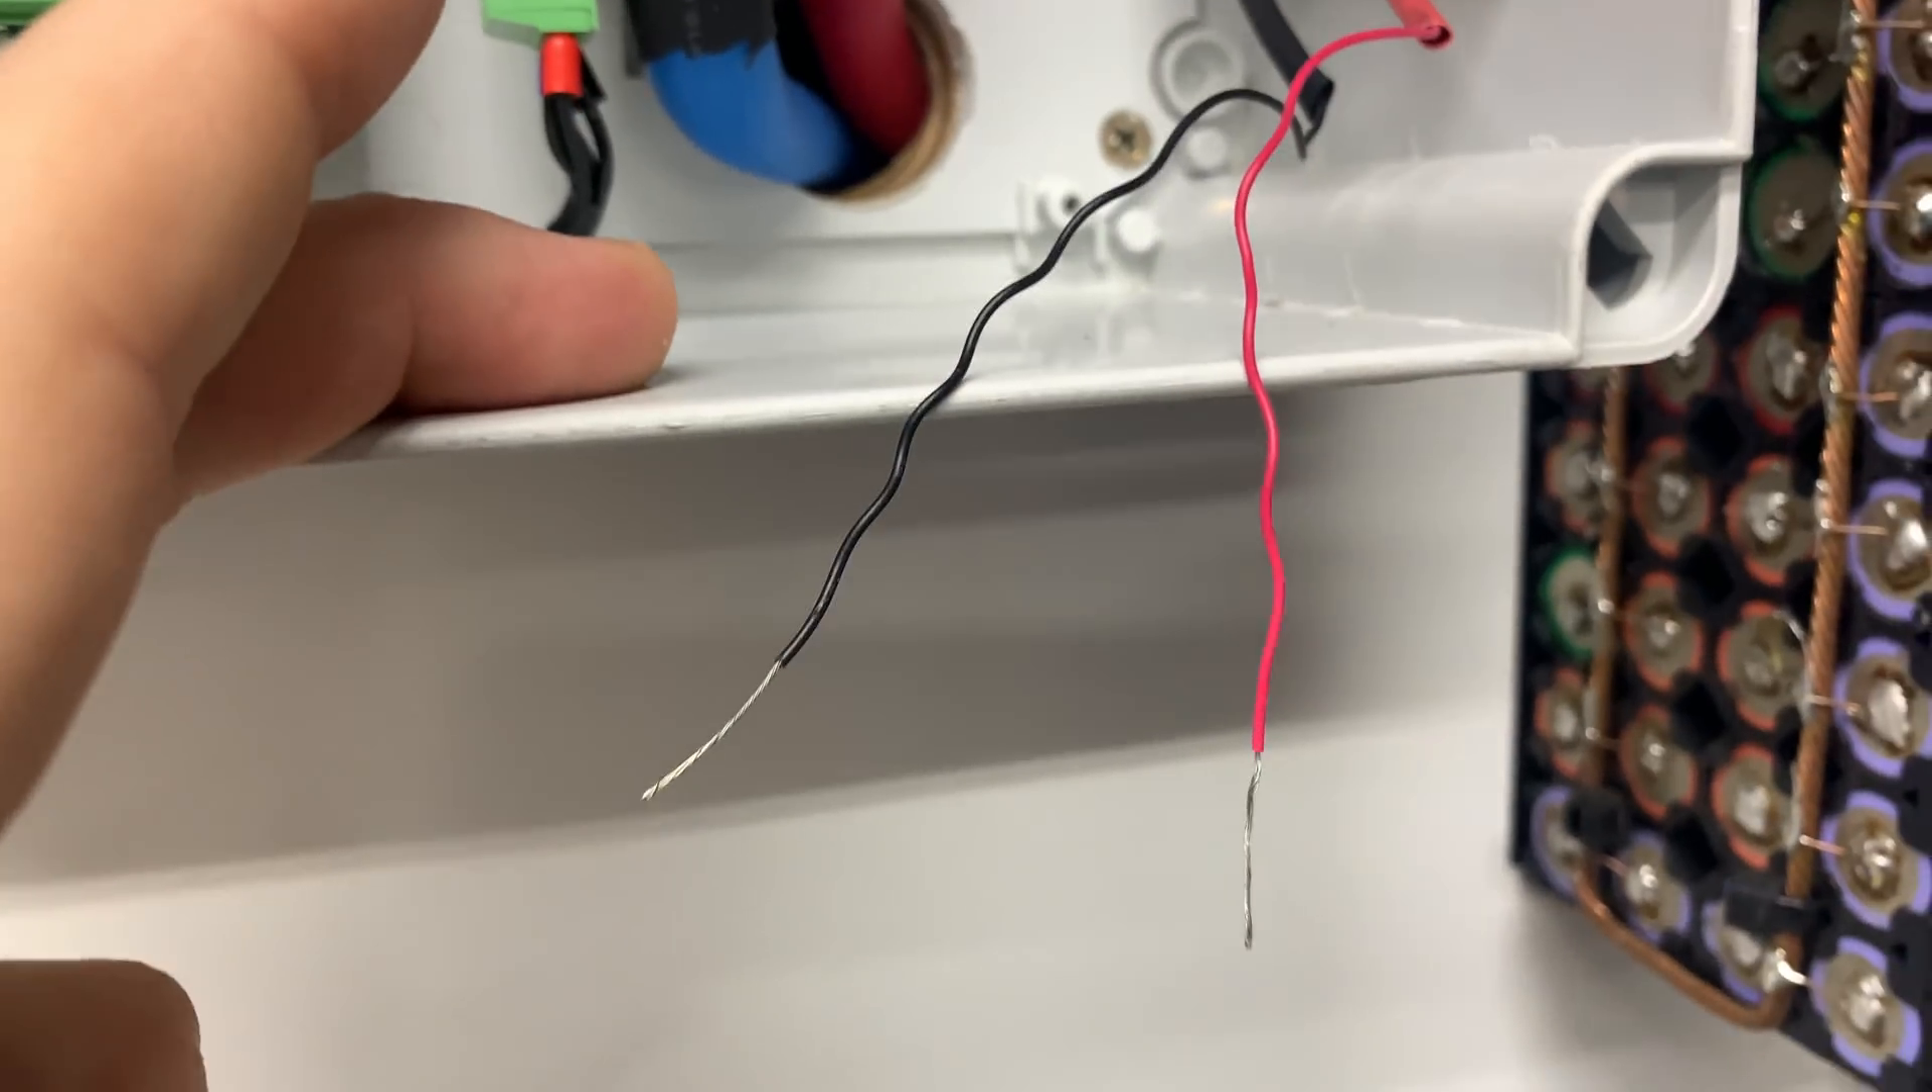Now, the fans themselves, I haven't got them finished yet. I've got the two cables there, the negative and positive going down there.